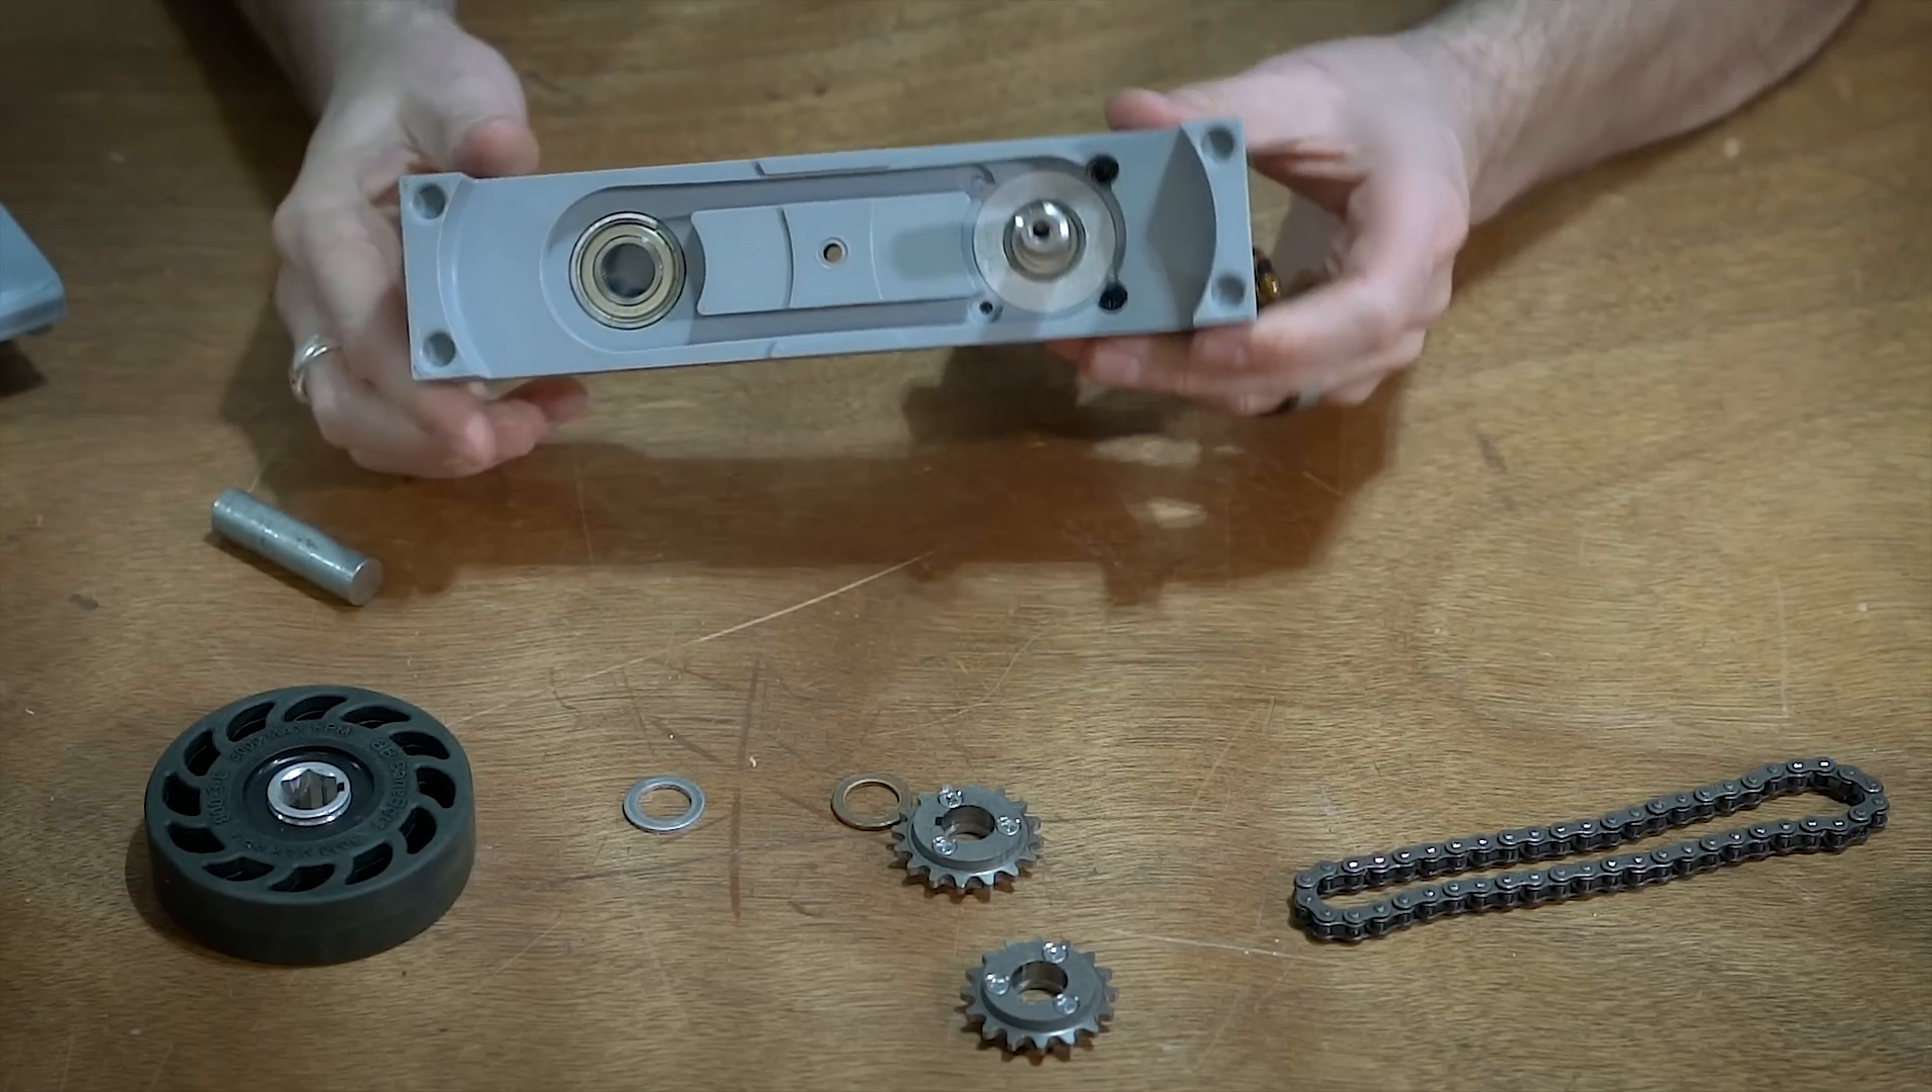And then on the inside, you can see that I've got the bearing inside of here. And then I just have the gearbox mounted directly in like that.